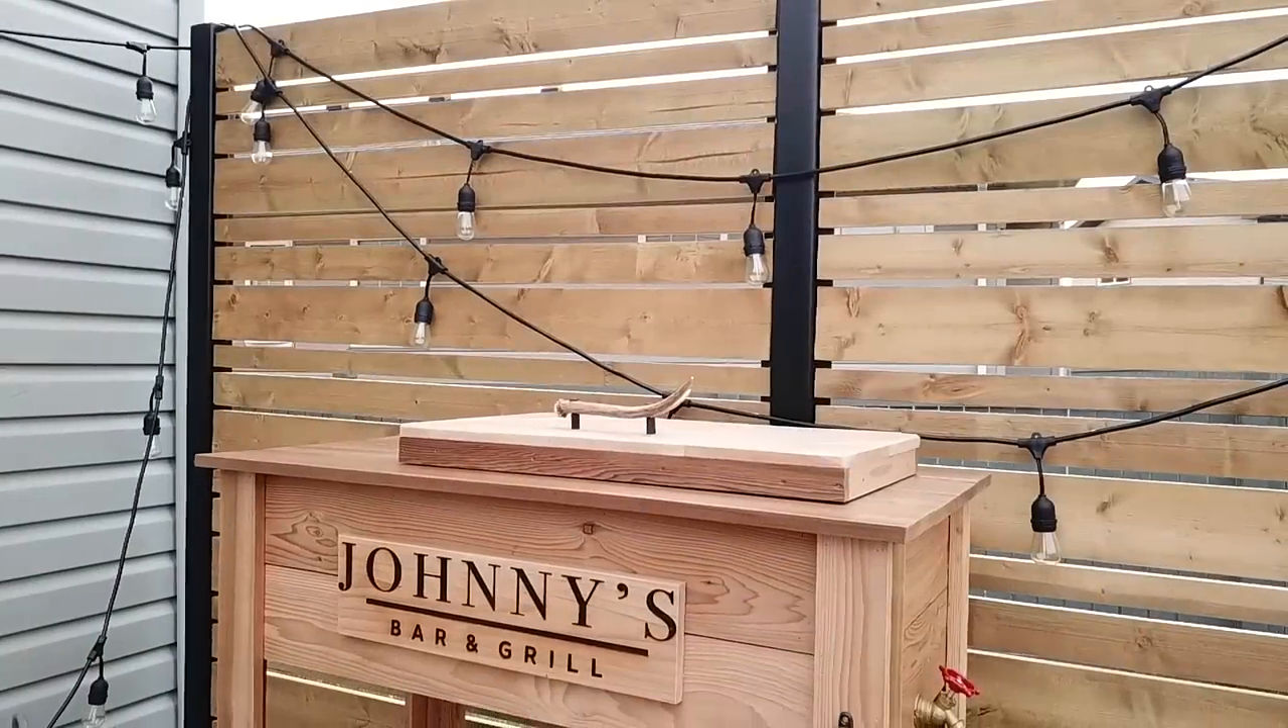The final step was the deer antler handle and it was good to go.